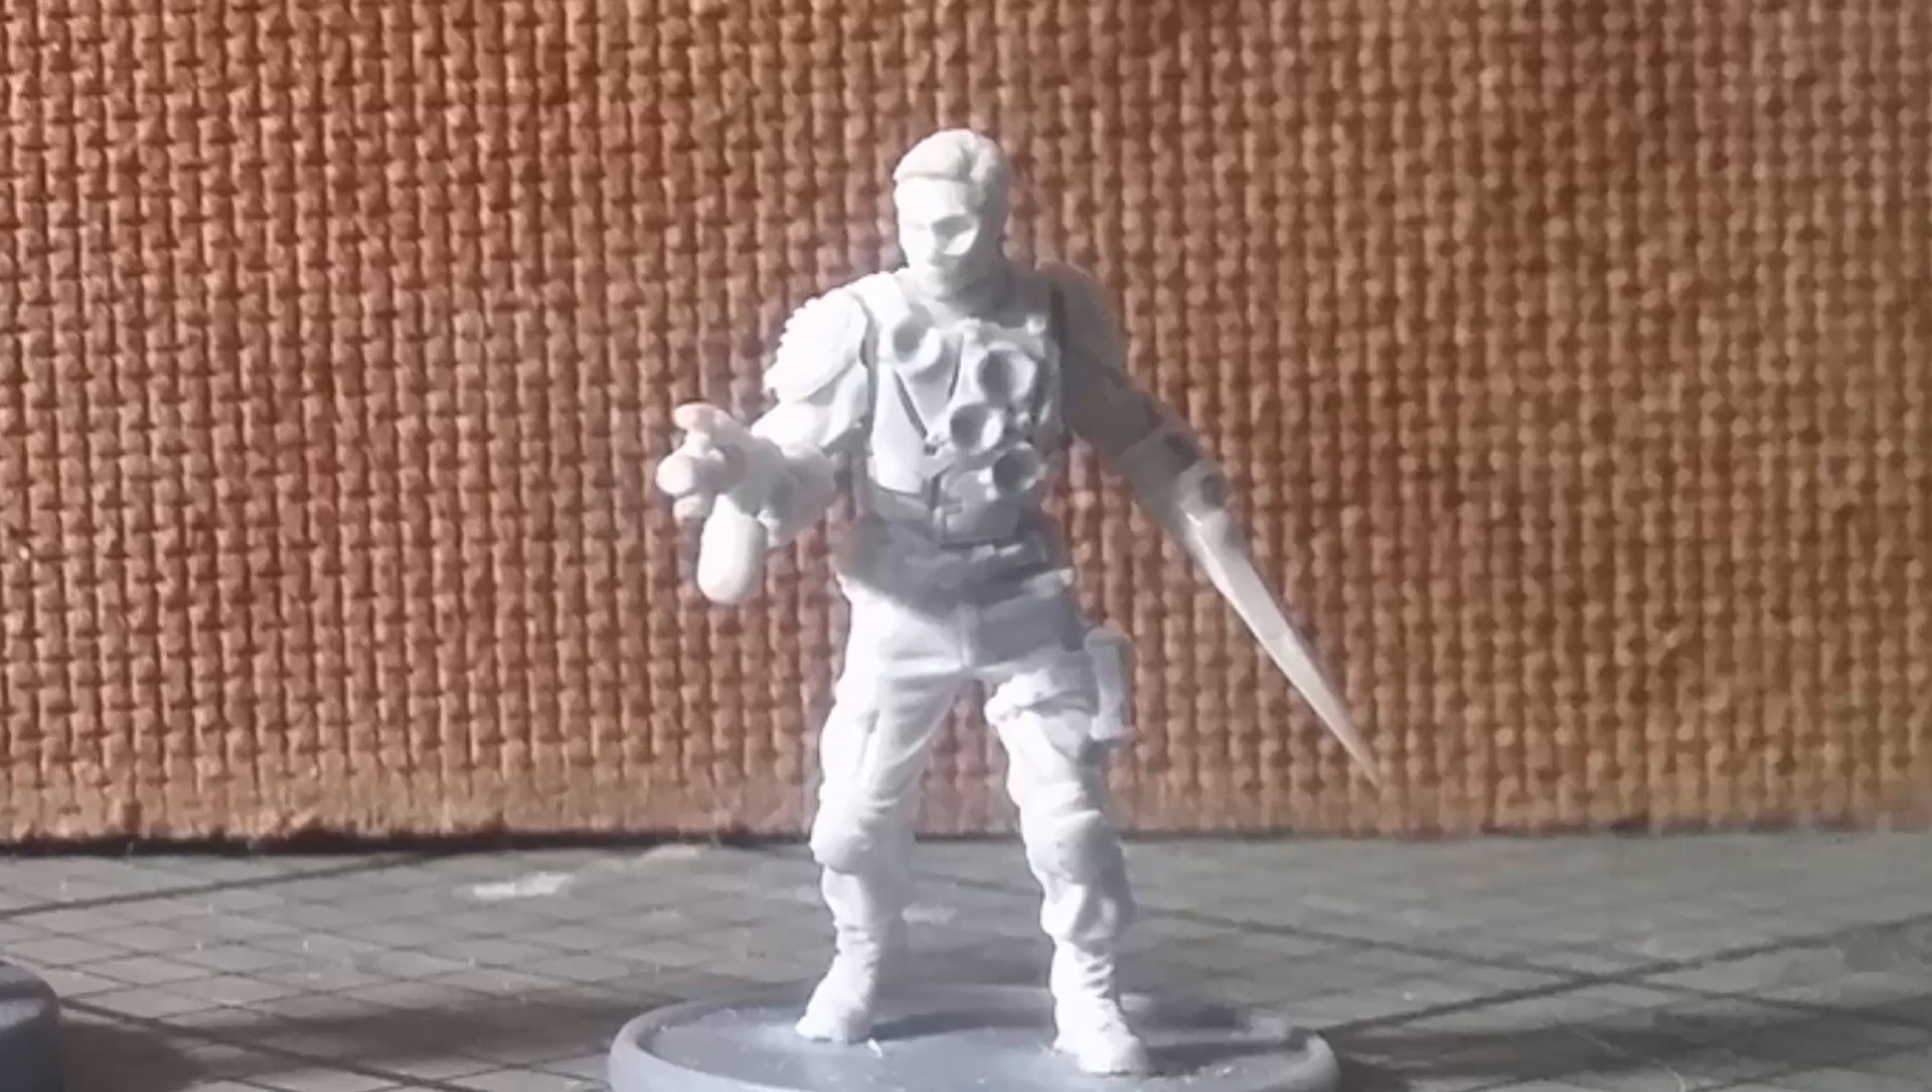Obviously the t1000 that came from the miniatures game itself has already been assembled.